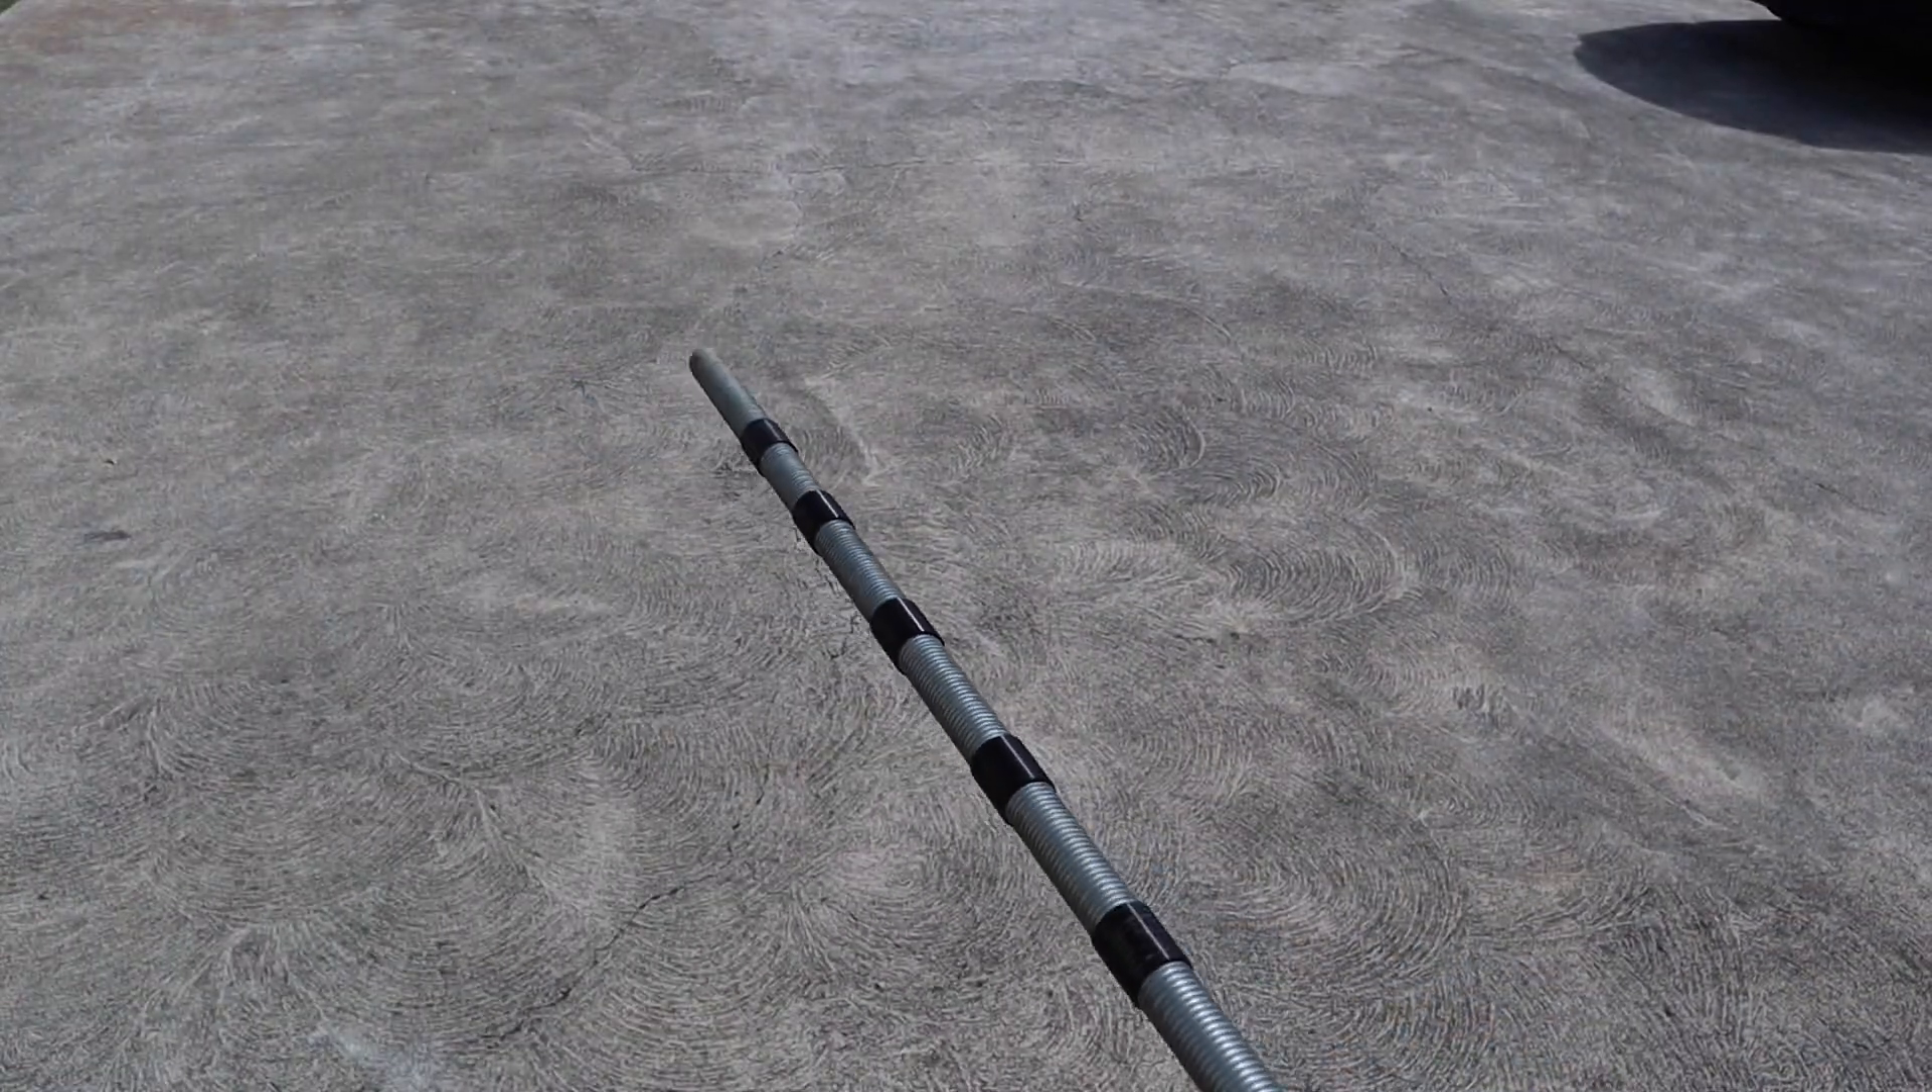We're going to thread a bunch of these on and get this pipe on and get ready for the wheels. Just like that all the spacers are neatly on the rod.